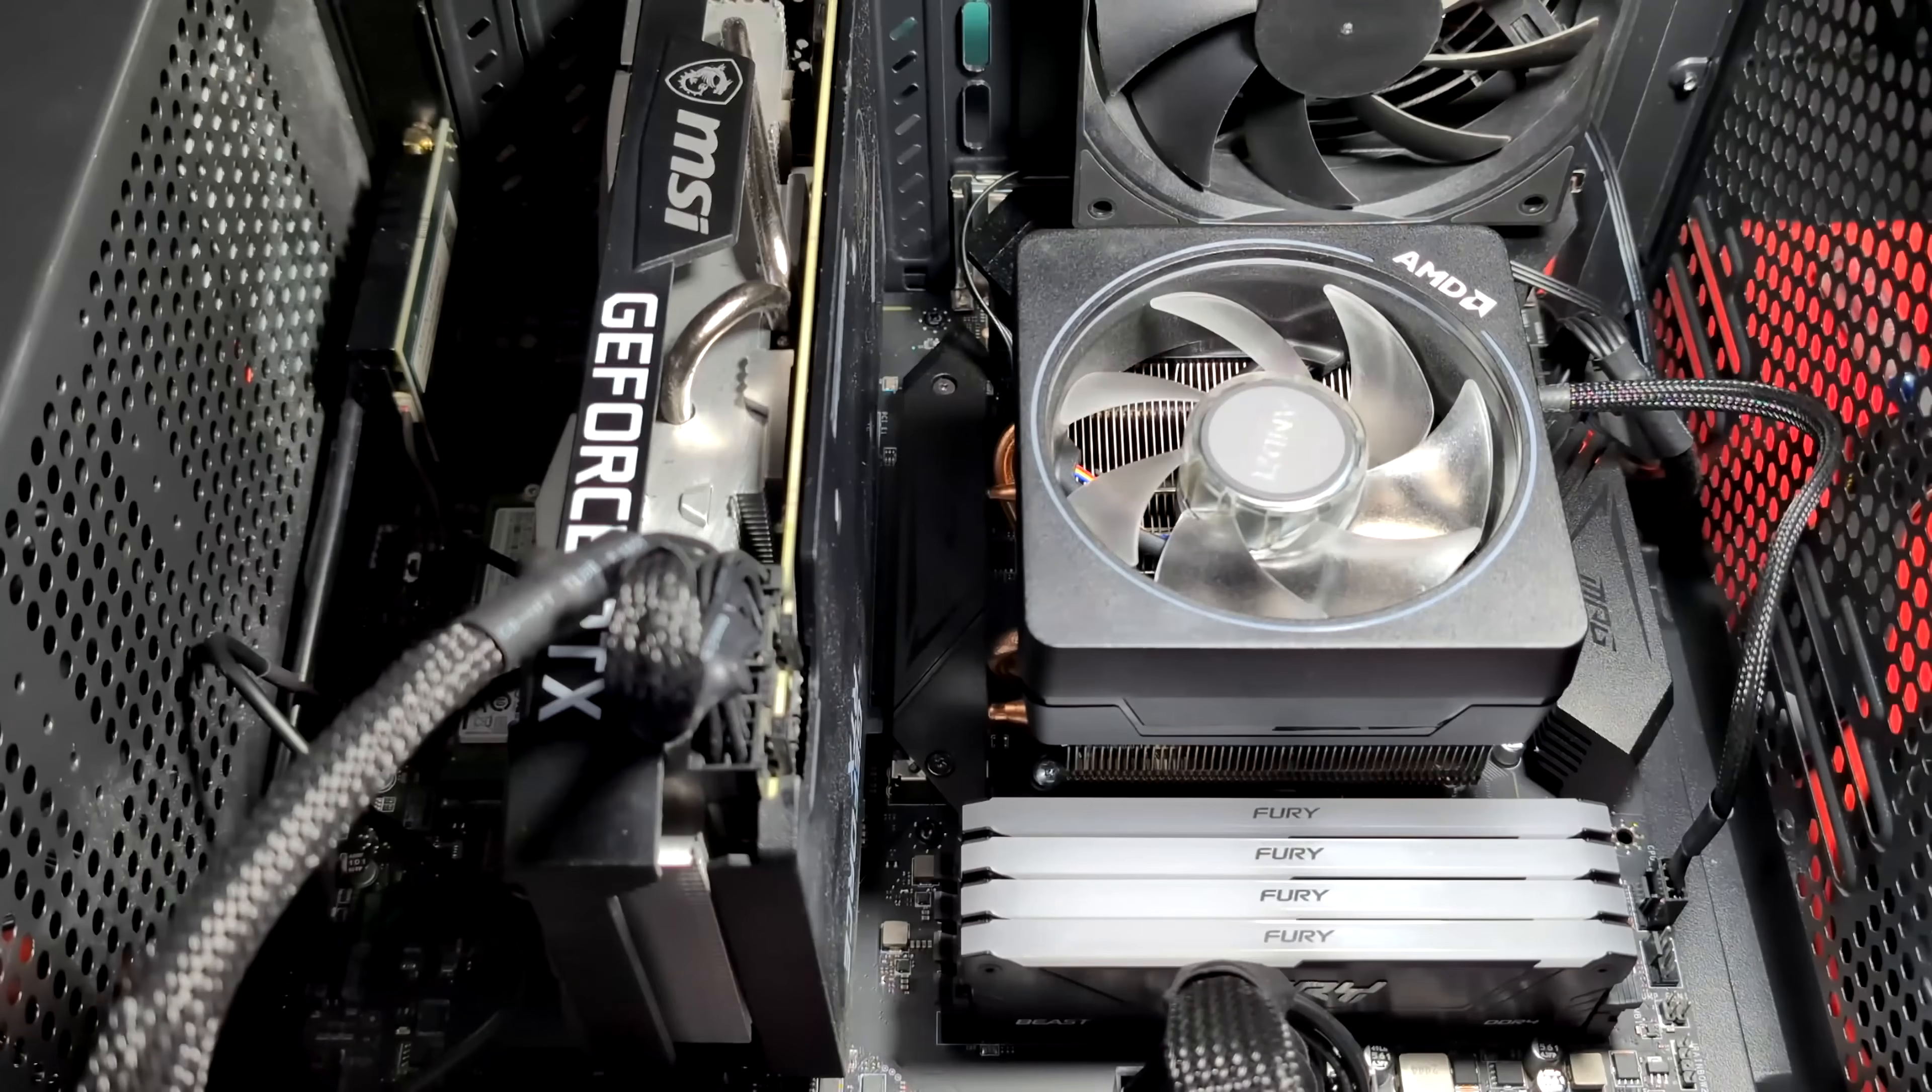So that's the new cooler installed and uh we'll get it all buttoned up and get ready to go.